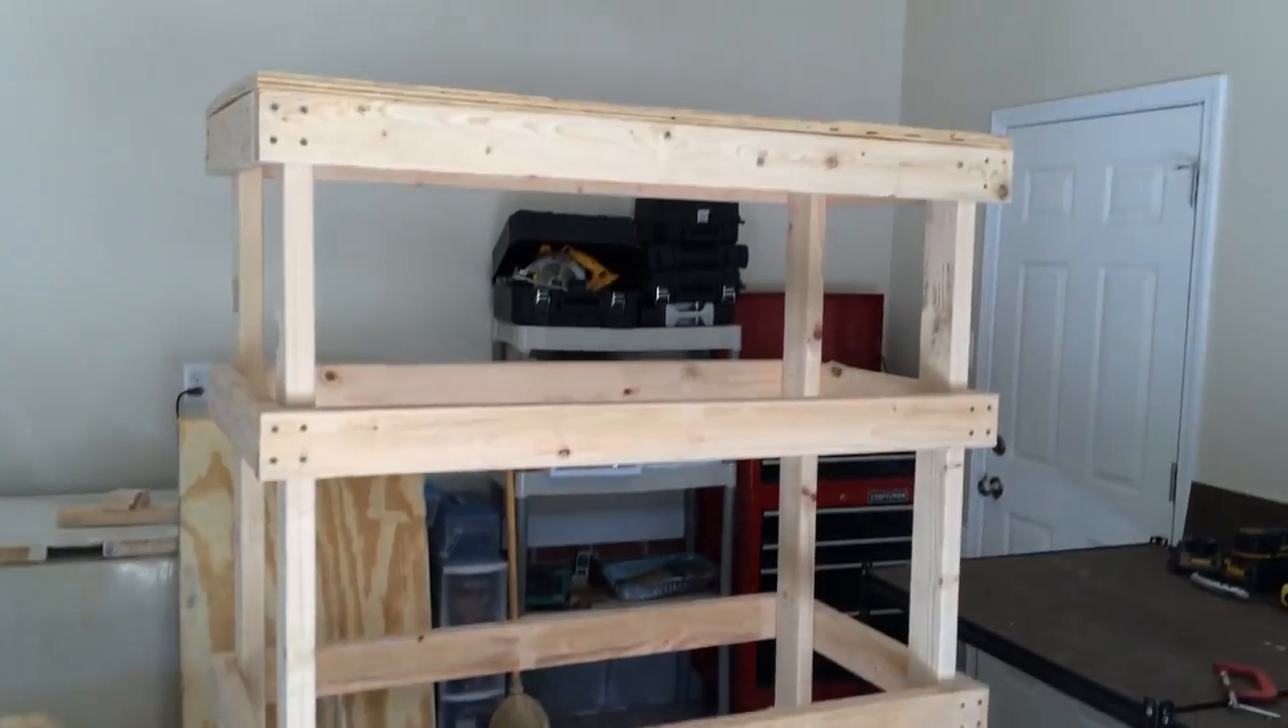Alright, there's all the framing is now complete on the shelf and now we got to put in the shelving itself.